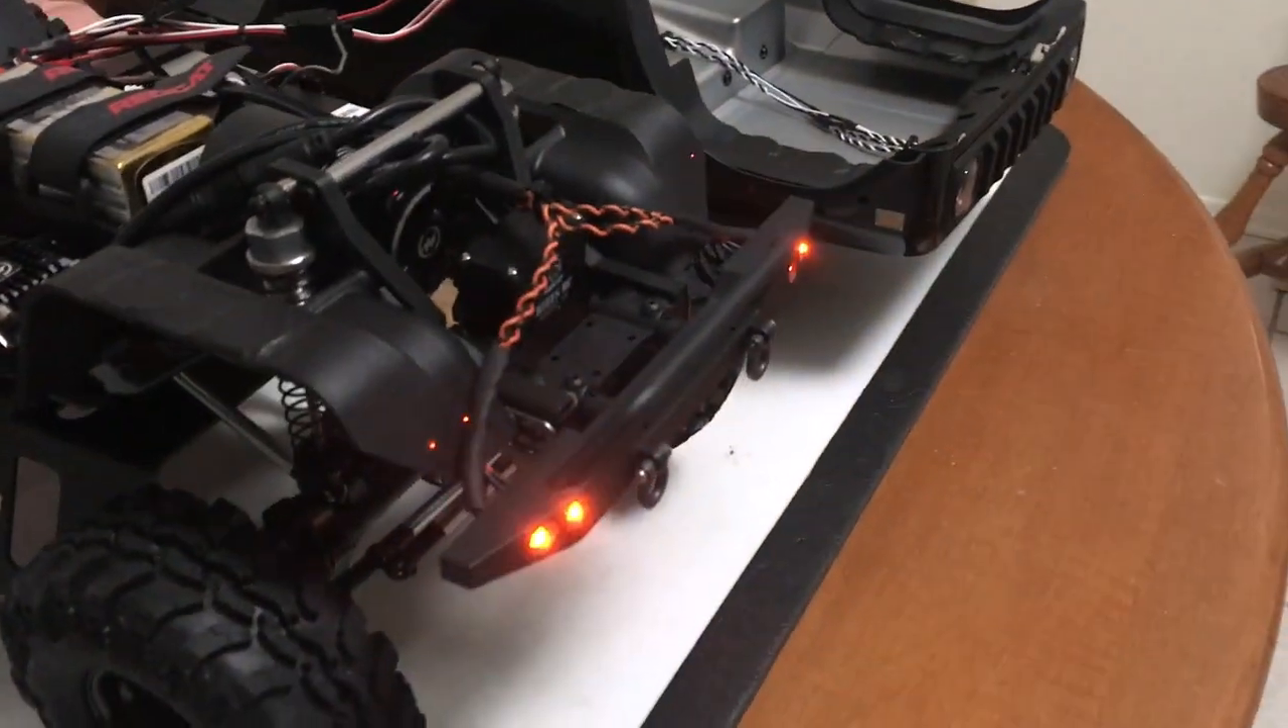You can see the chassis got the bumper lights in.